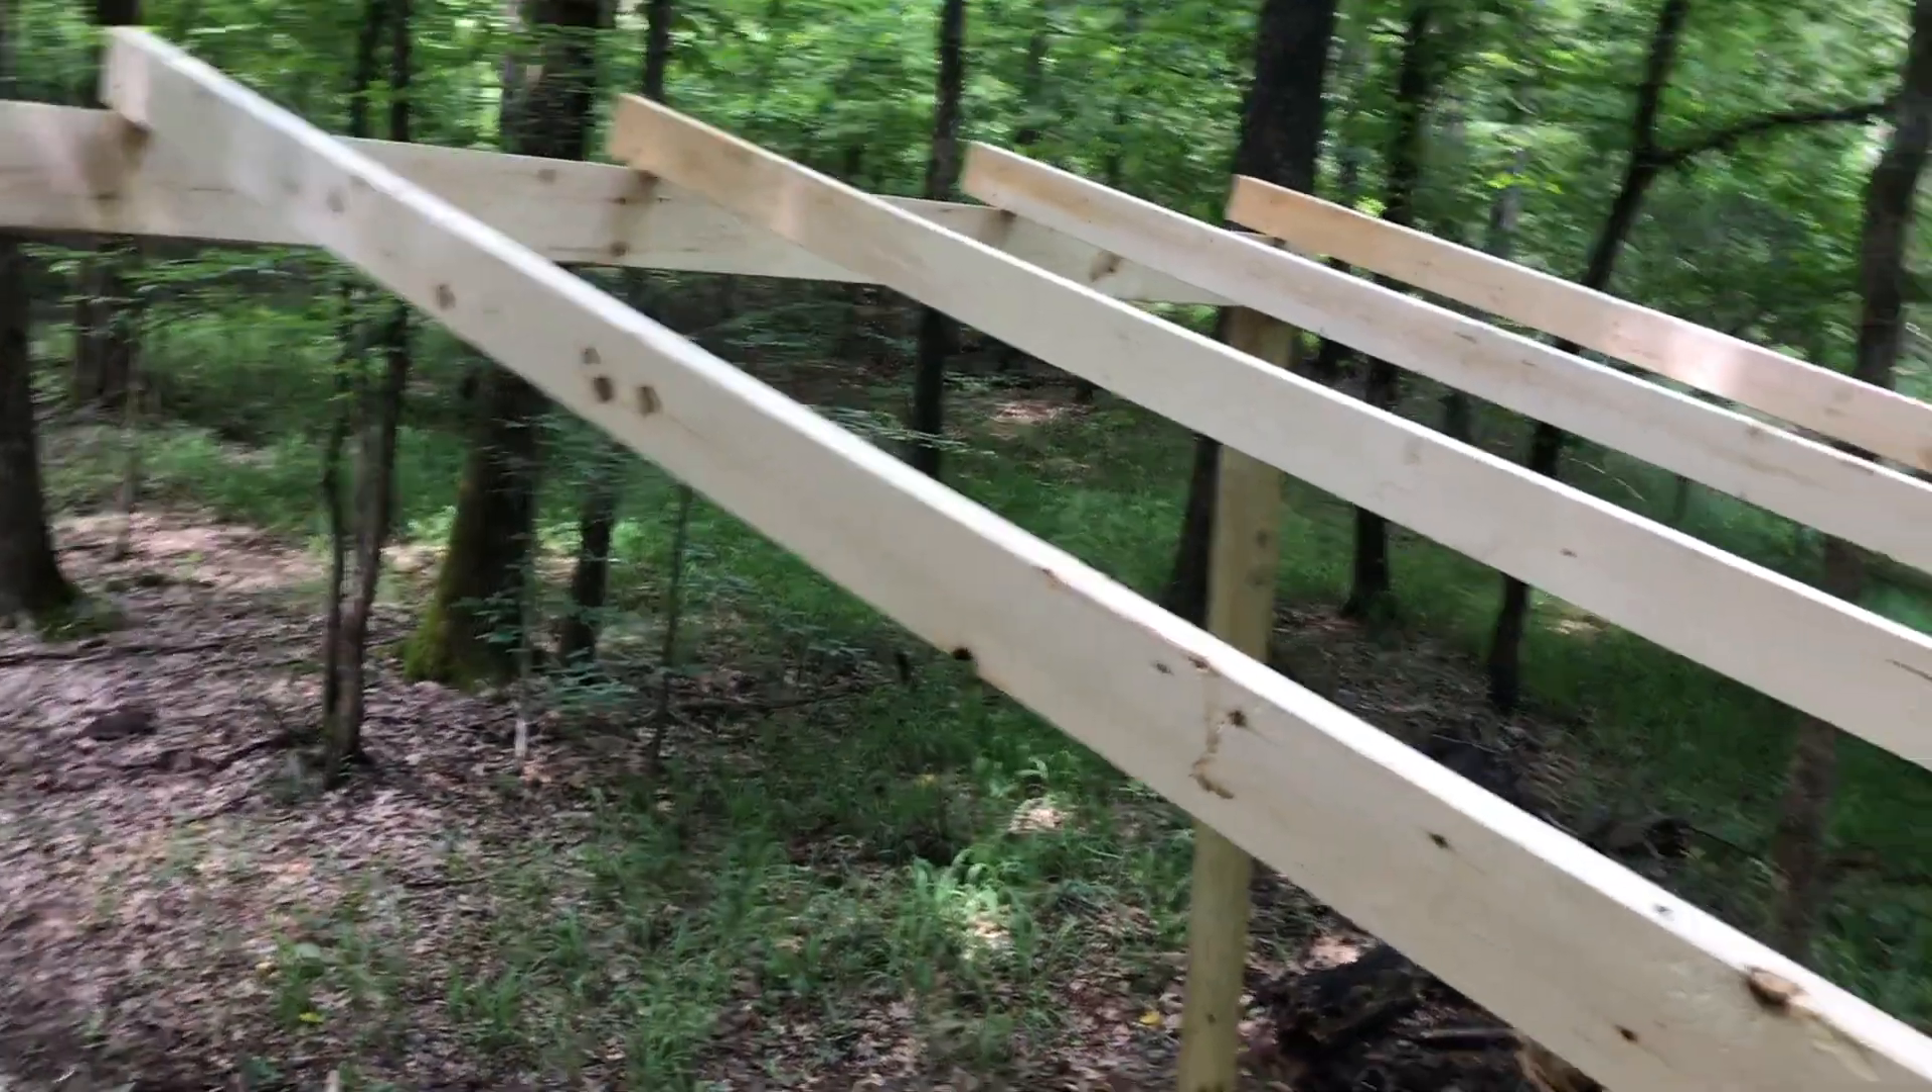We have the rafters in place looking good we even have one spare 2x4.